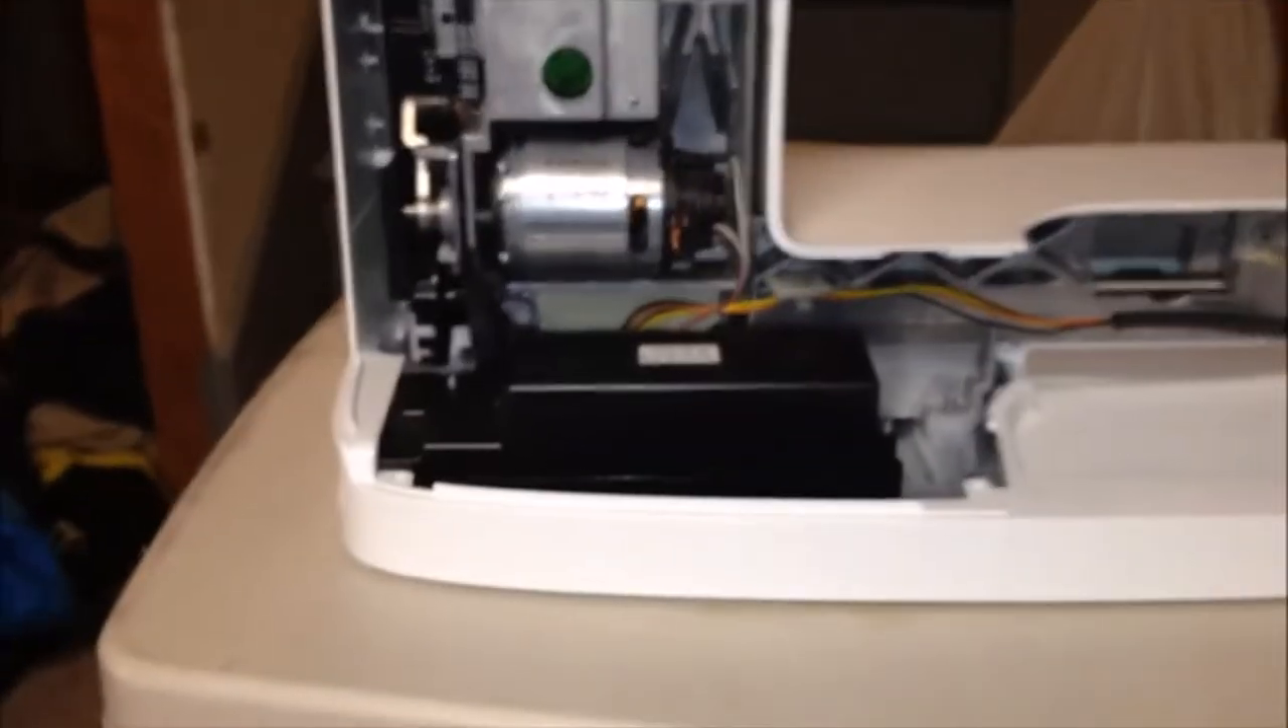Let me just take off the top. And that reveals the inside of the unit.